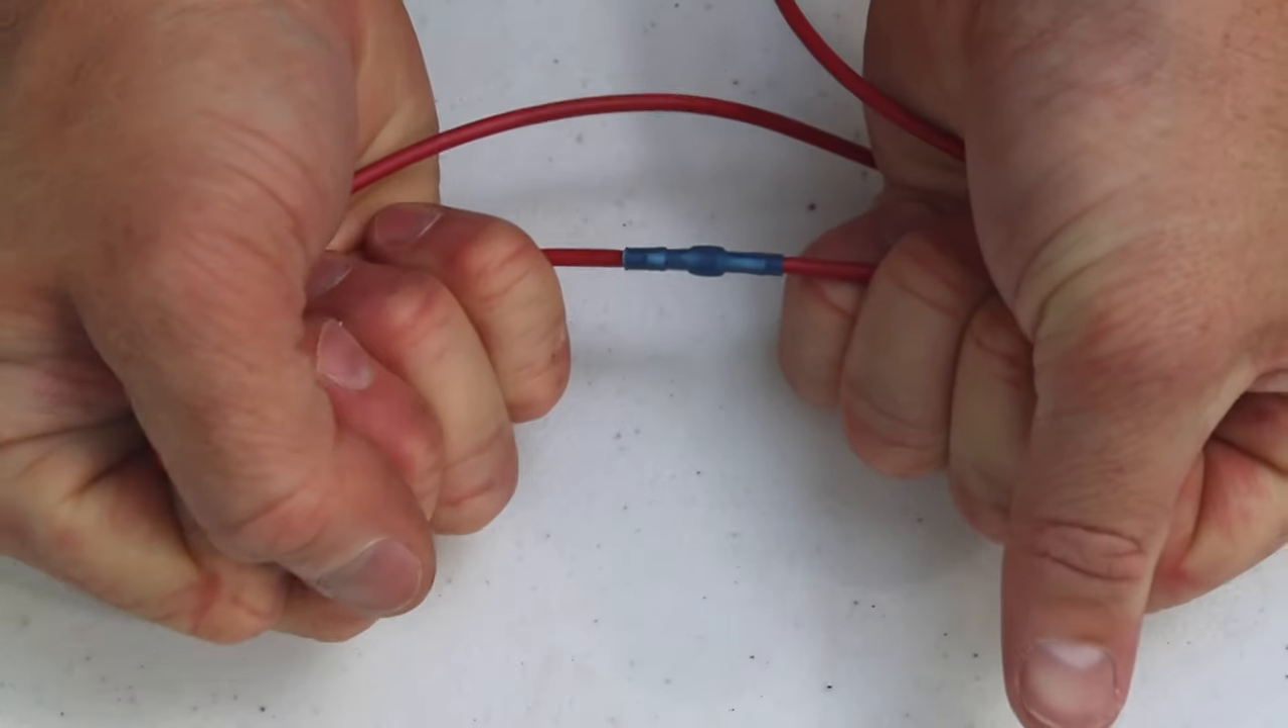So there is your completed butt connector.